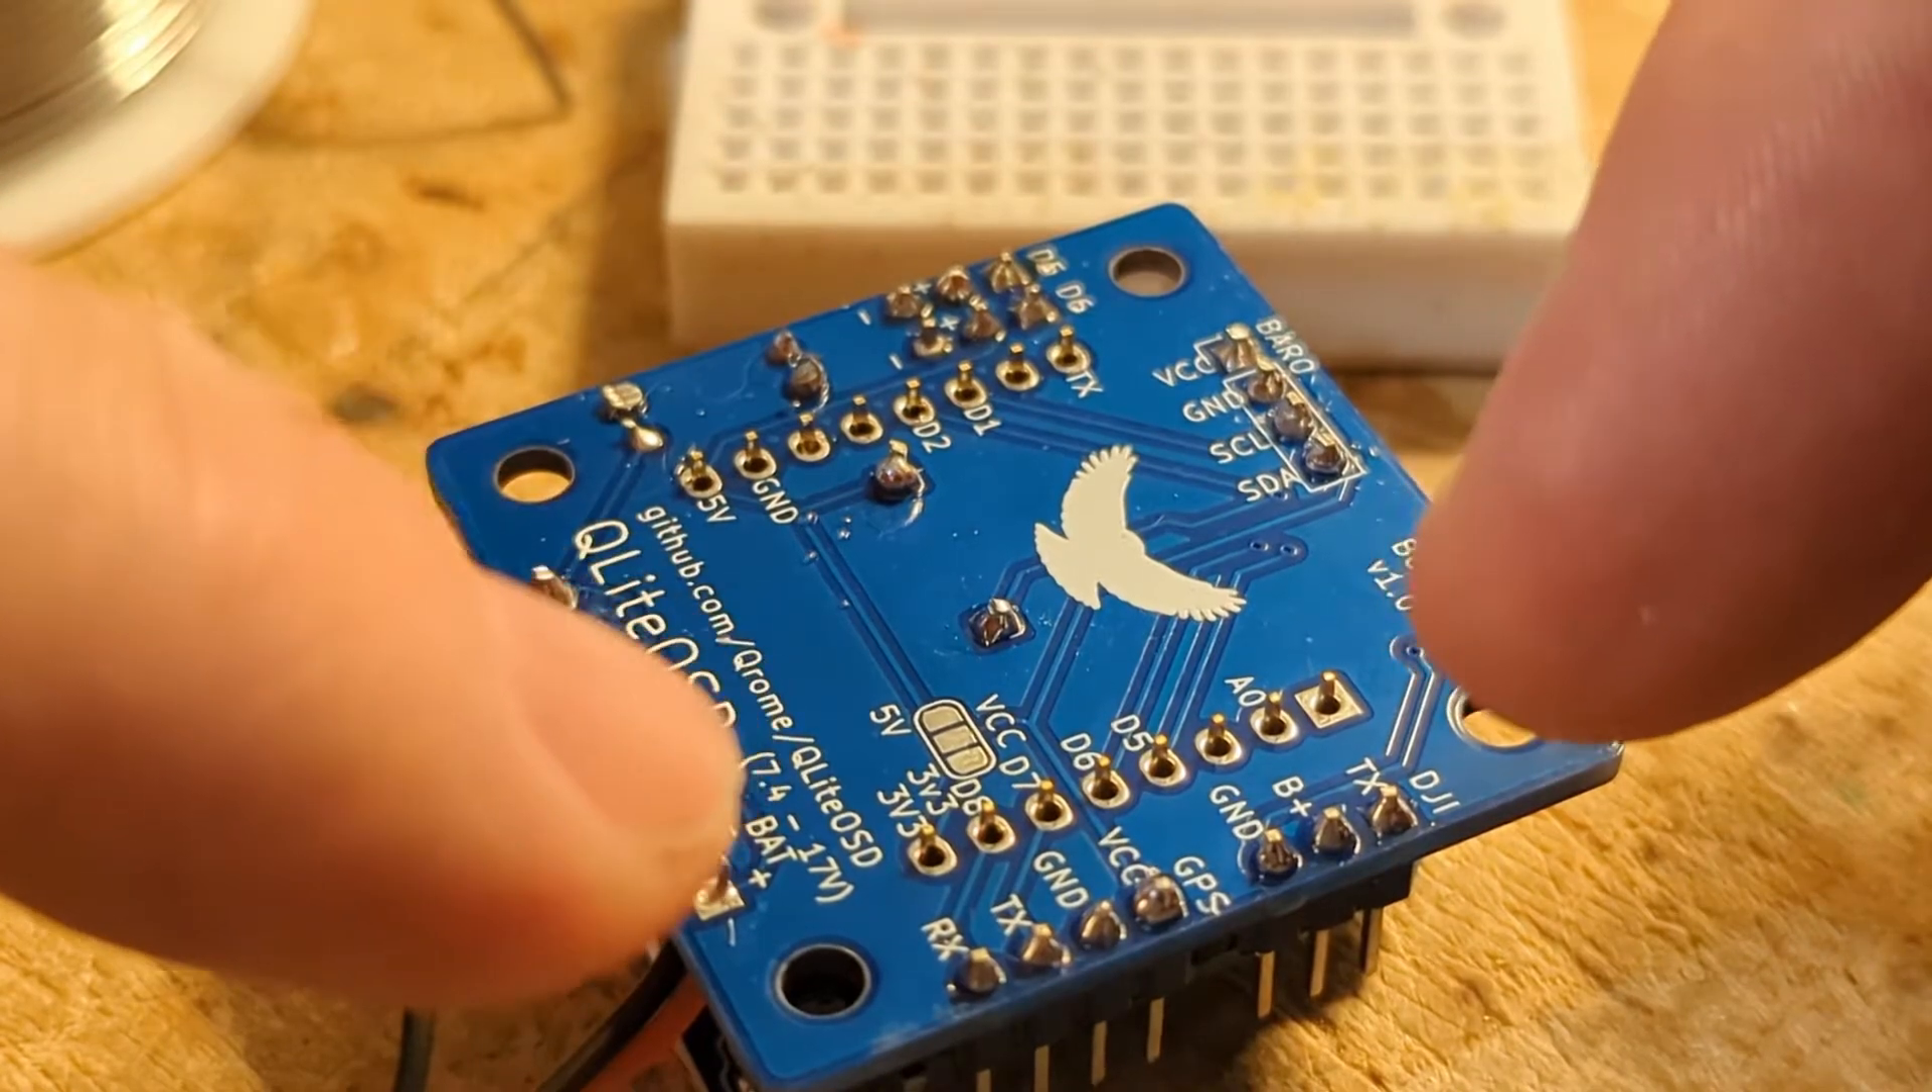You'll see now the female header pins are poking through the back of the main board.